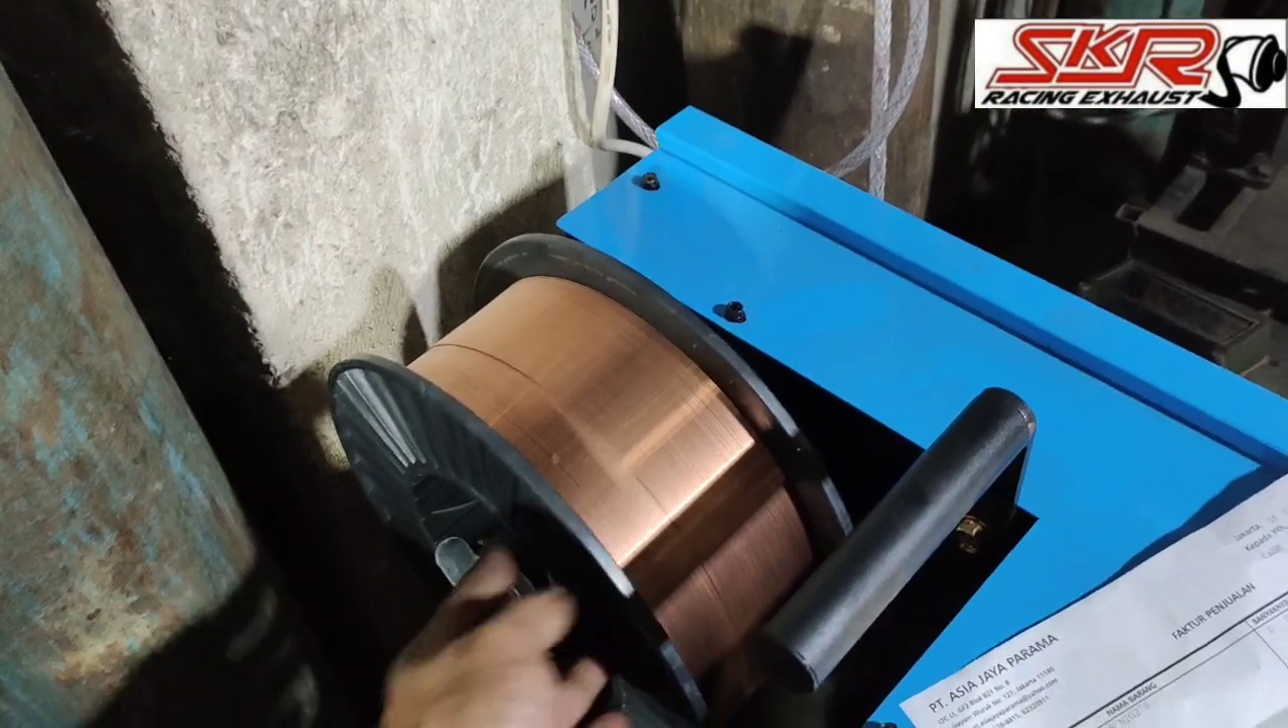Jadi Ini udah Di hidupin Dan udah Terpasang Untuk Kawat CO nya Seperti ini.